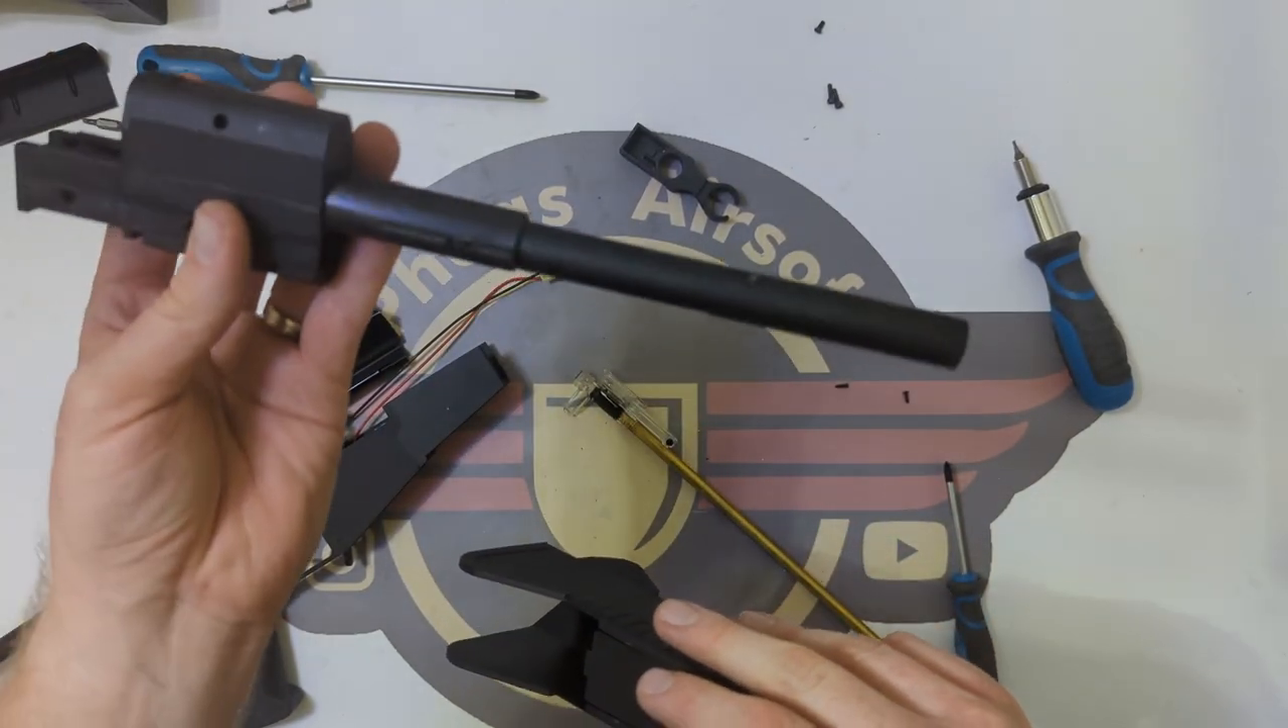So there's our metal outer barrel housed inside this plastic framework.